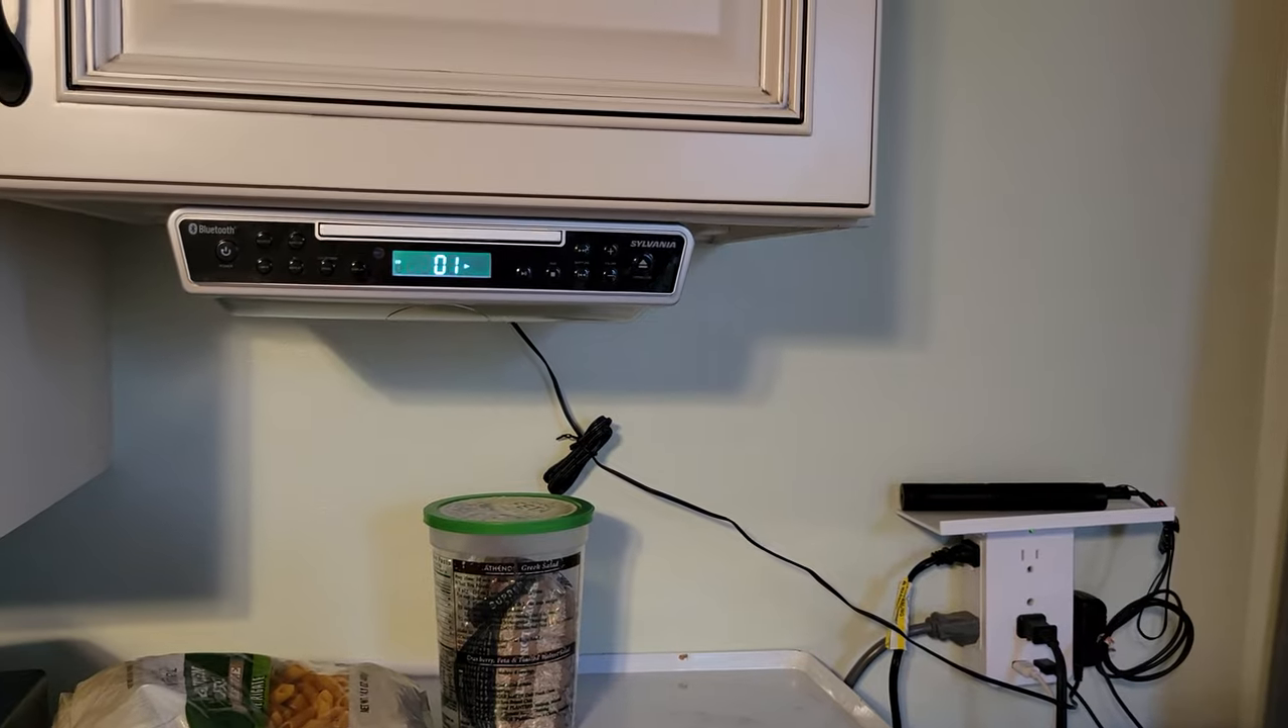And there is my under cabinet CD player all installed.